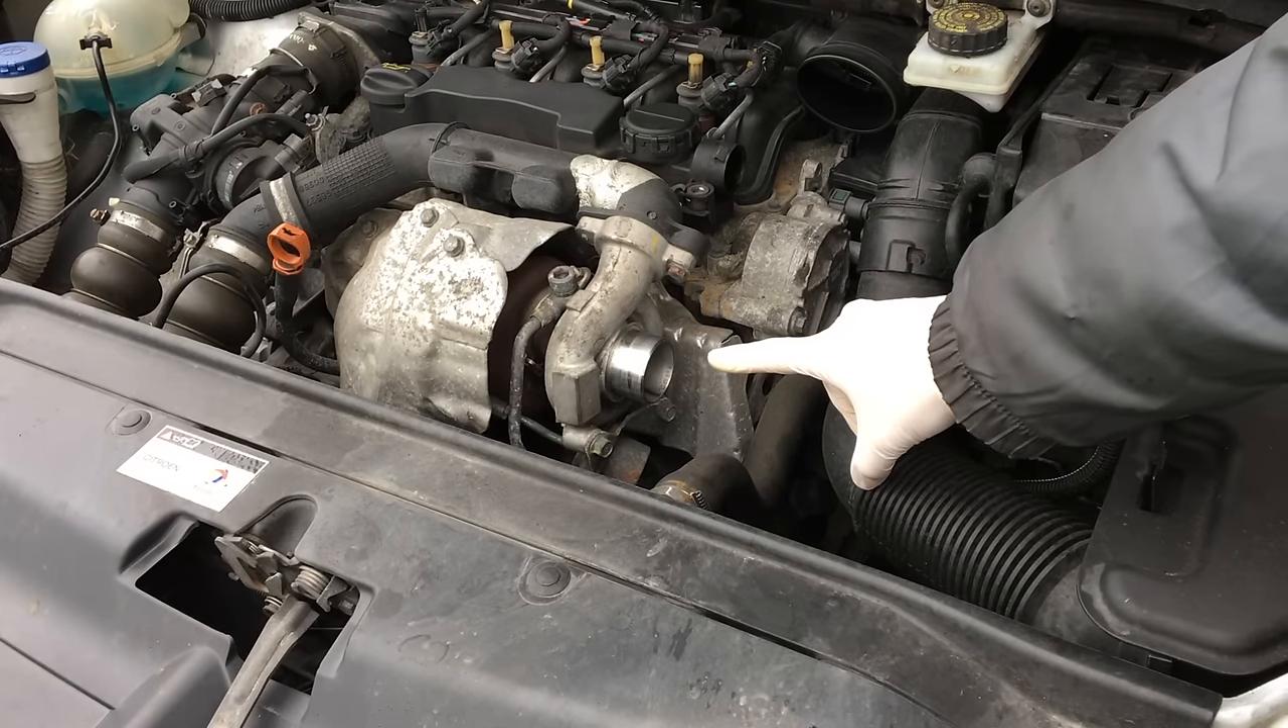Okay, so as you can see Paul removed the pipe going into the turbo.